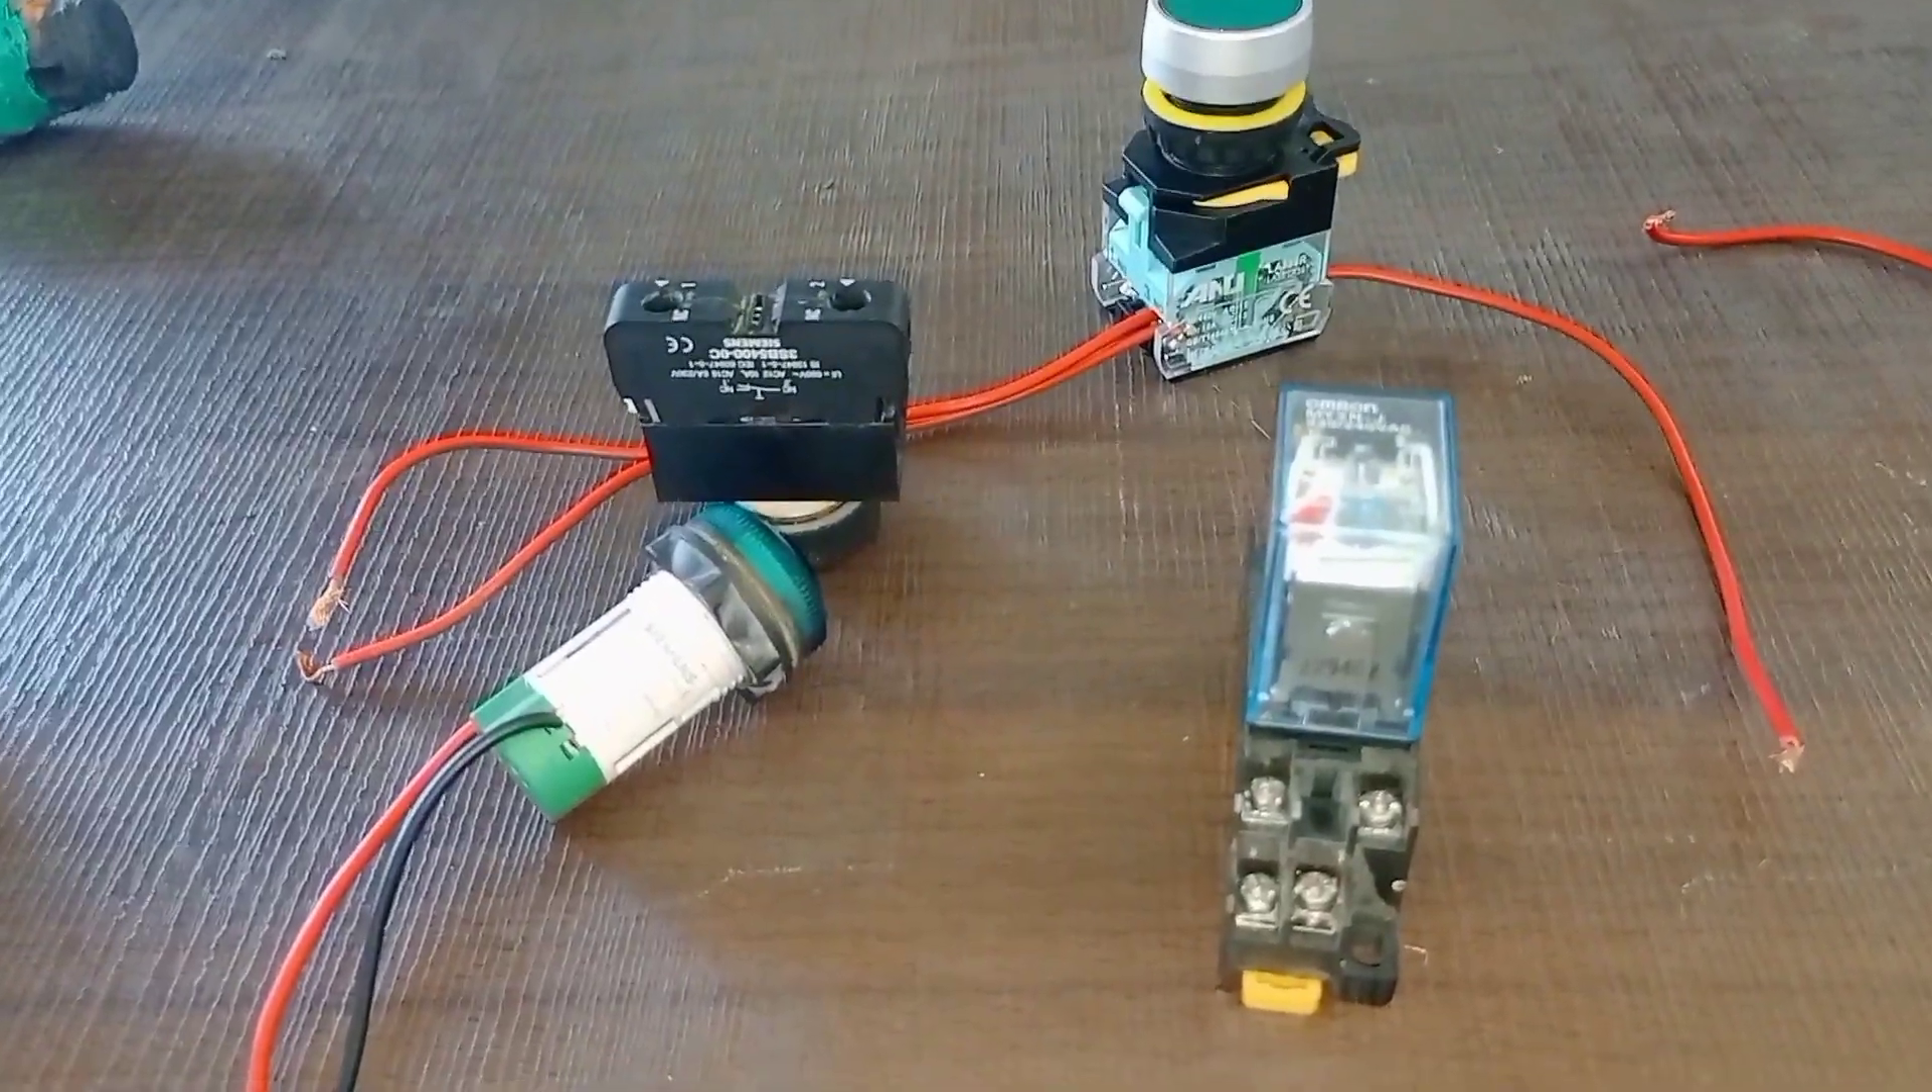دیکھ سکتے ہیں انڈیکیٹر کے ساتھ بھی دو وائر لگا دیا ہے۔